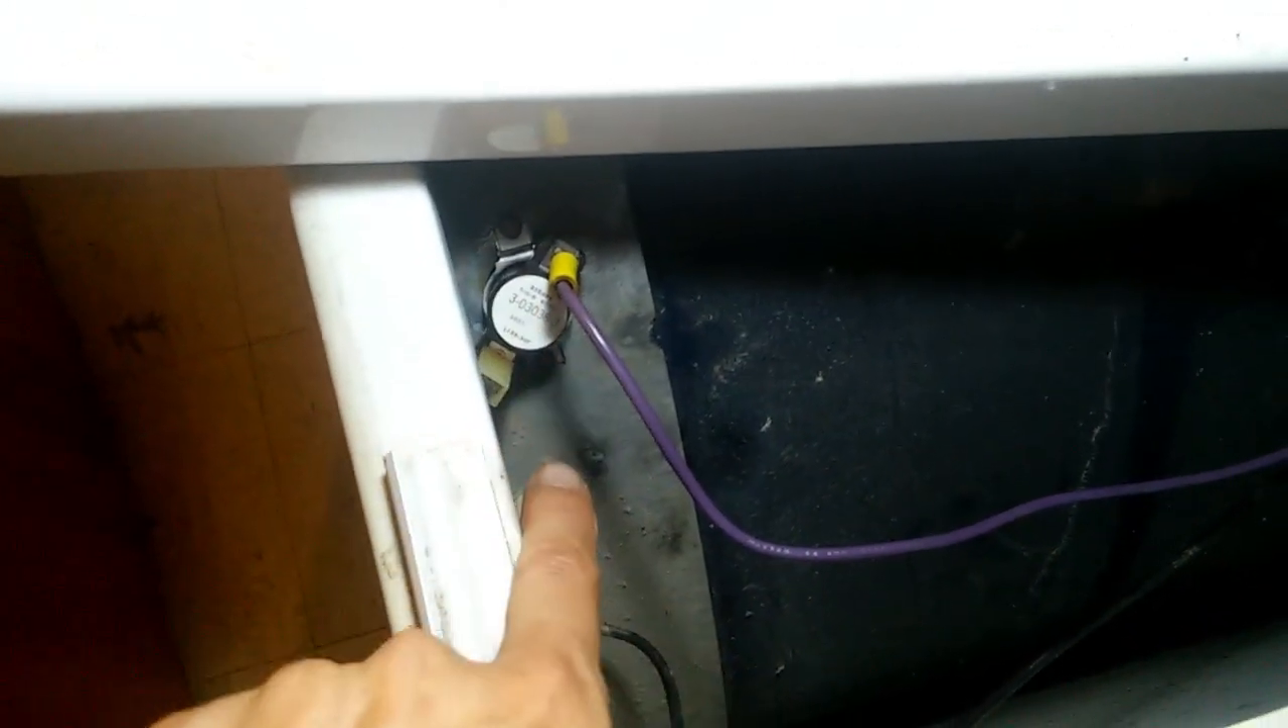Okay, now I put the high limit thermostat into place.